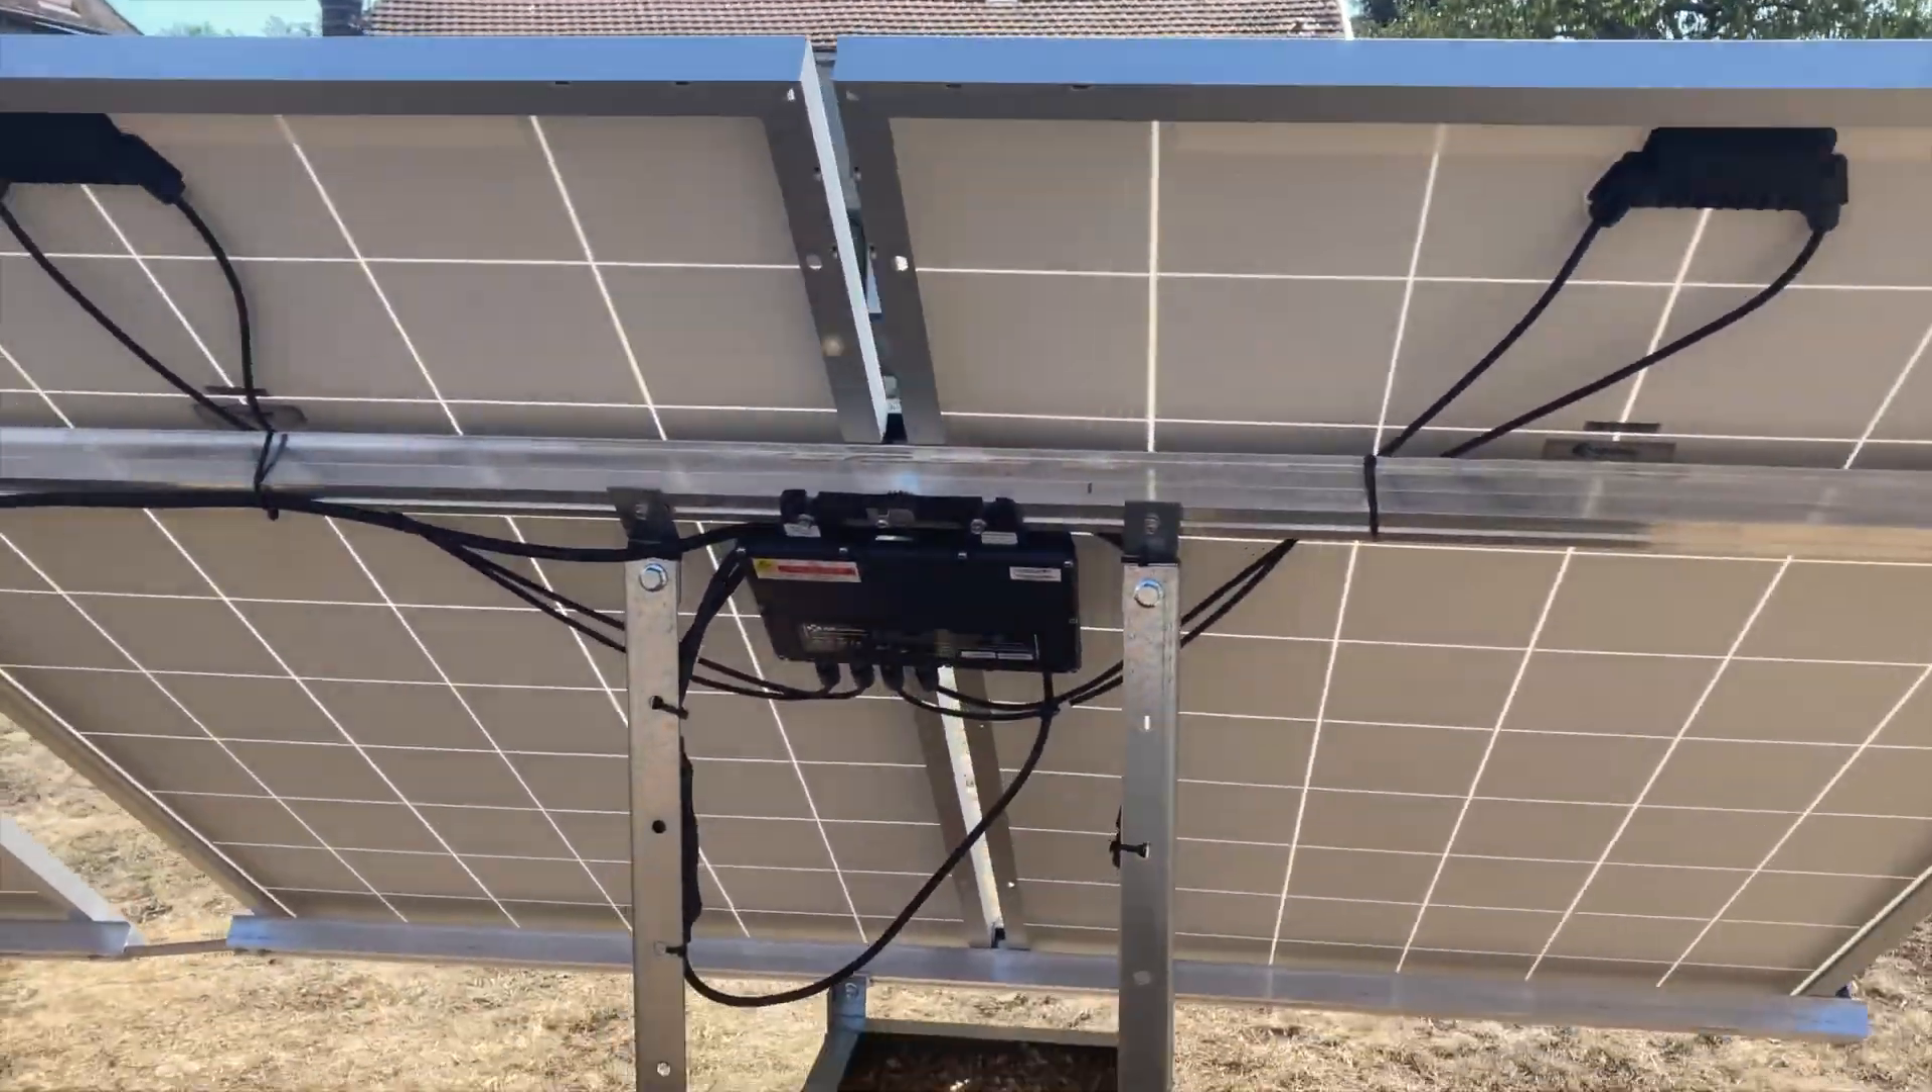La installation est terminée tous les câbles sont attachés ici on a mis des barres de renfort.